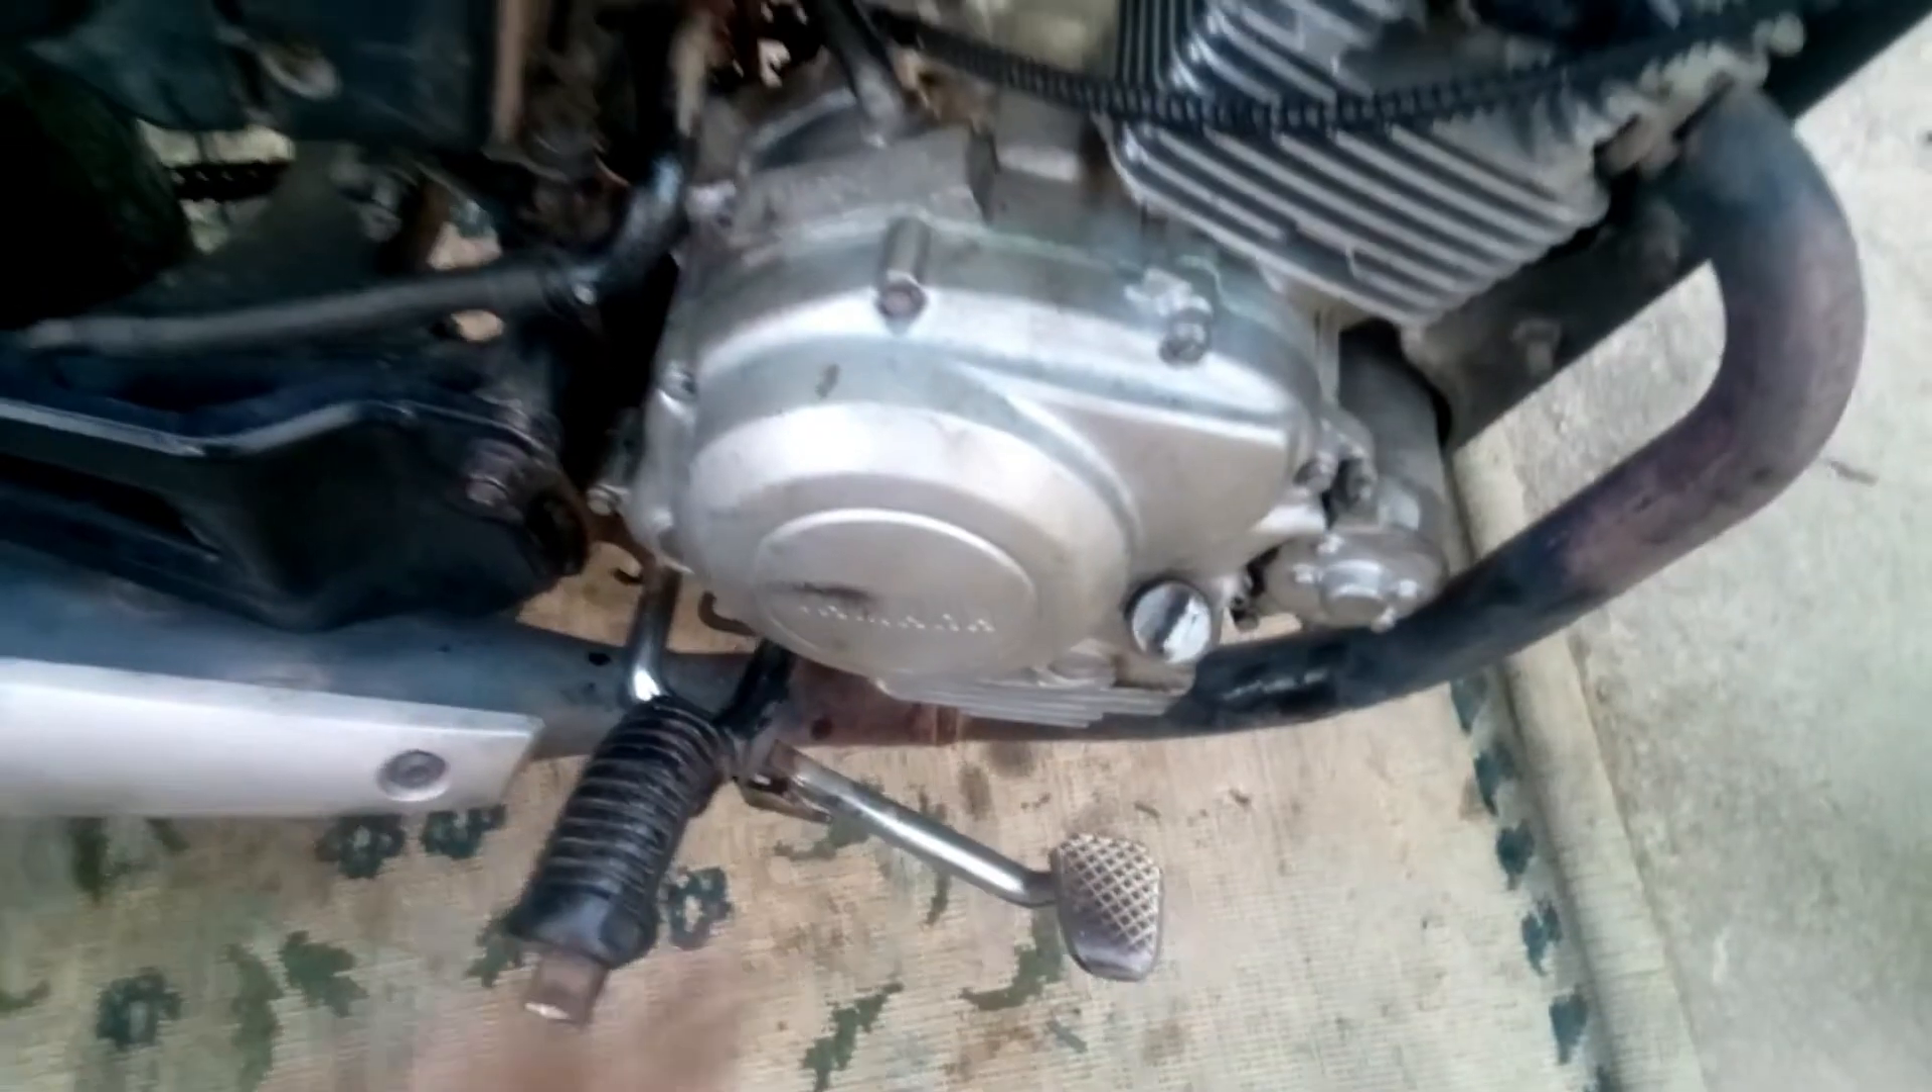Já fechei Aqui a tampa Do embreagem.